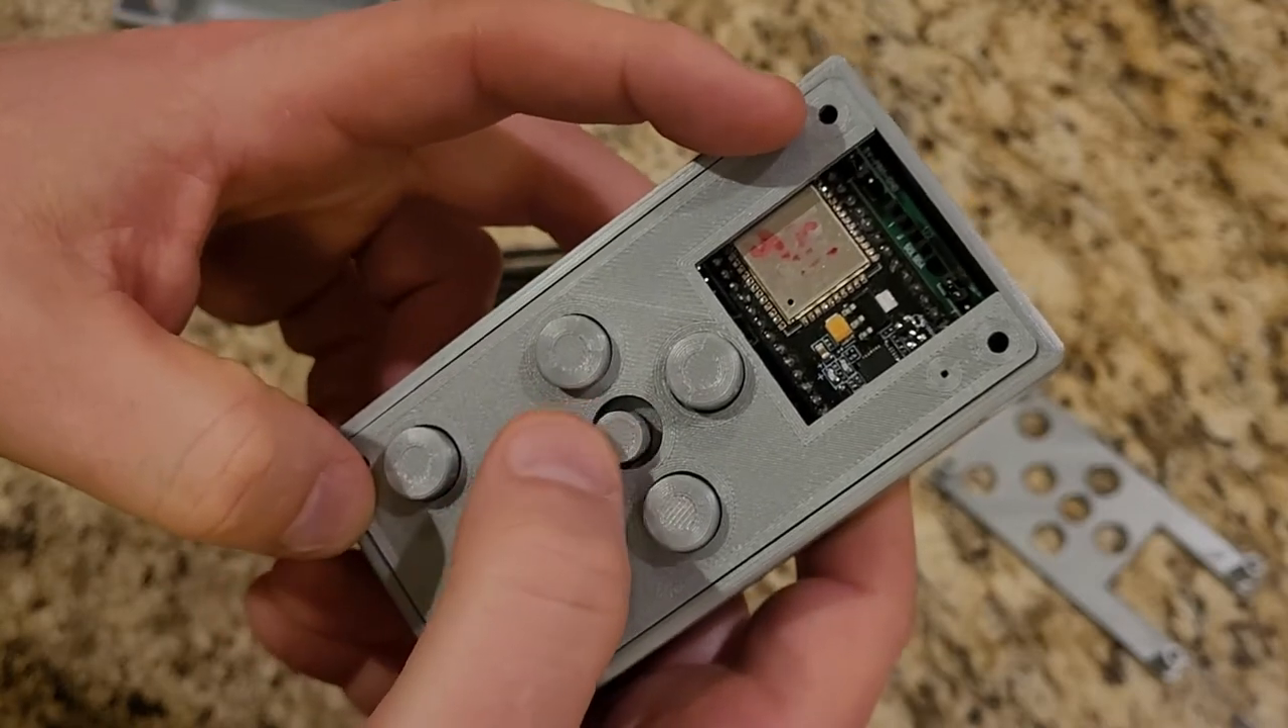I don't like the gap around the five way in the middle.